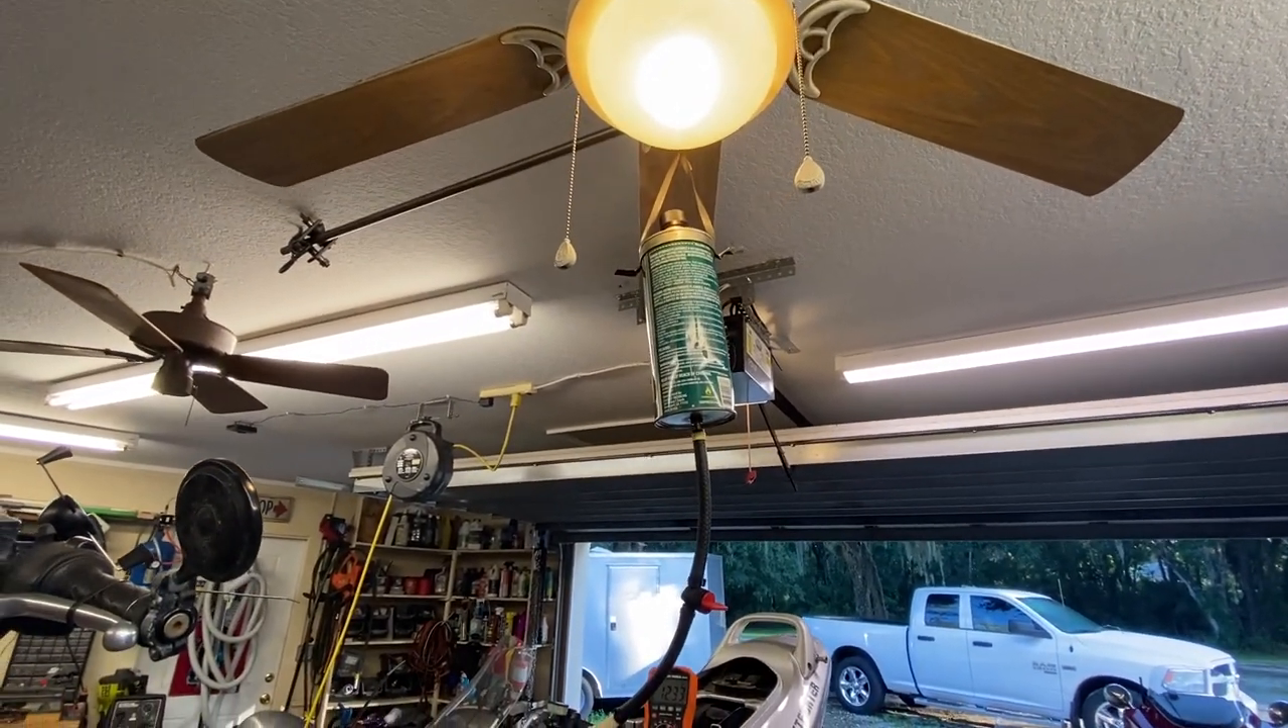I've got my auxiliary fuel can attached and it's hanging from an OSHA approved auxiliary fuel can attachment point.